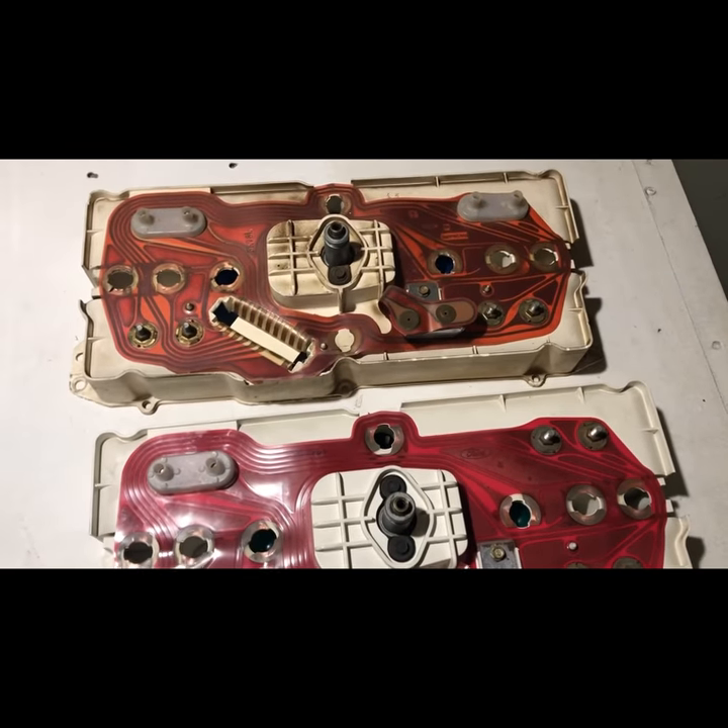I have all the bulbs out, and I'm looking at the printed circuit.